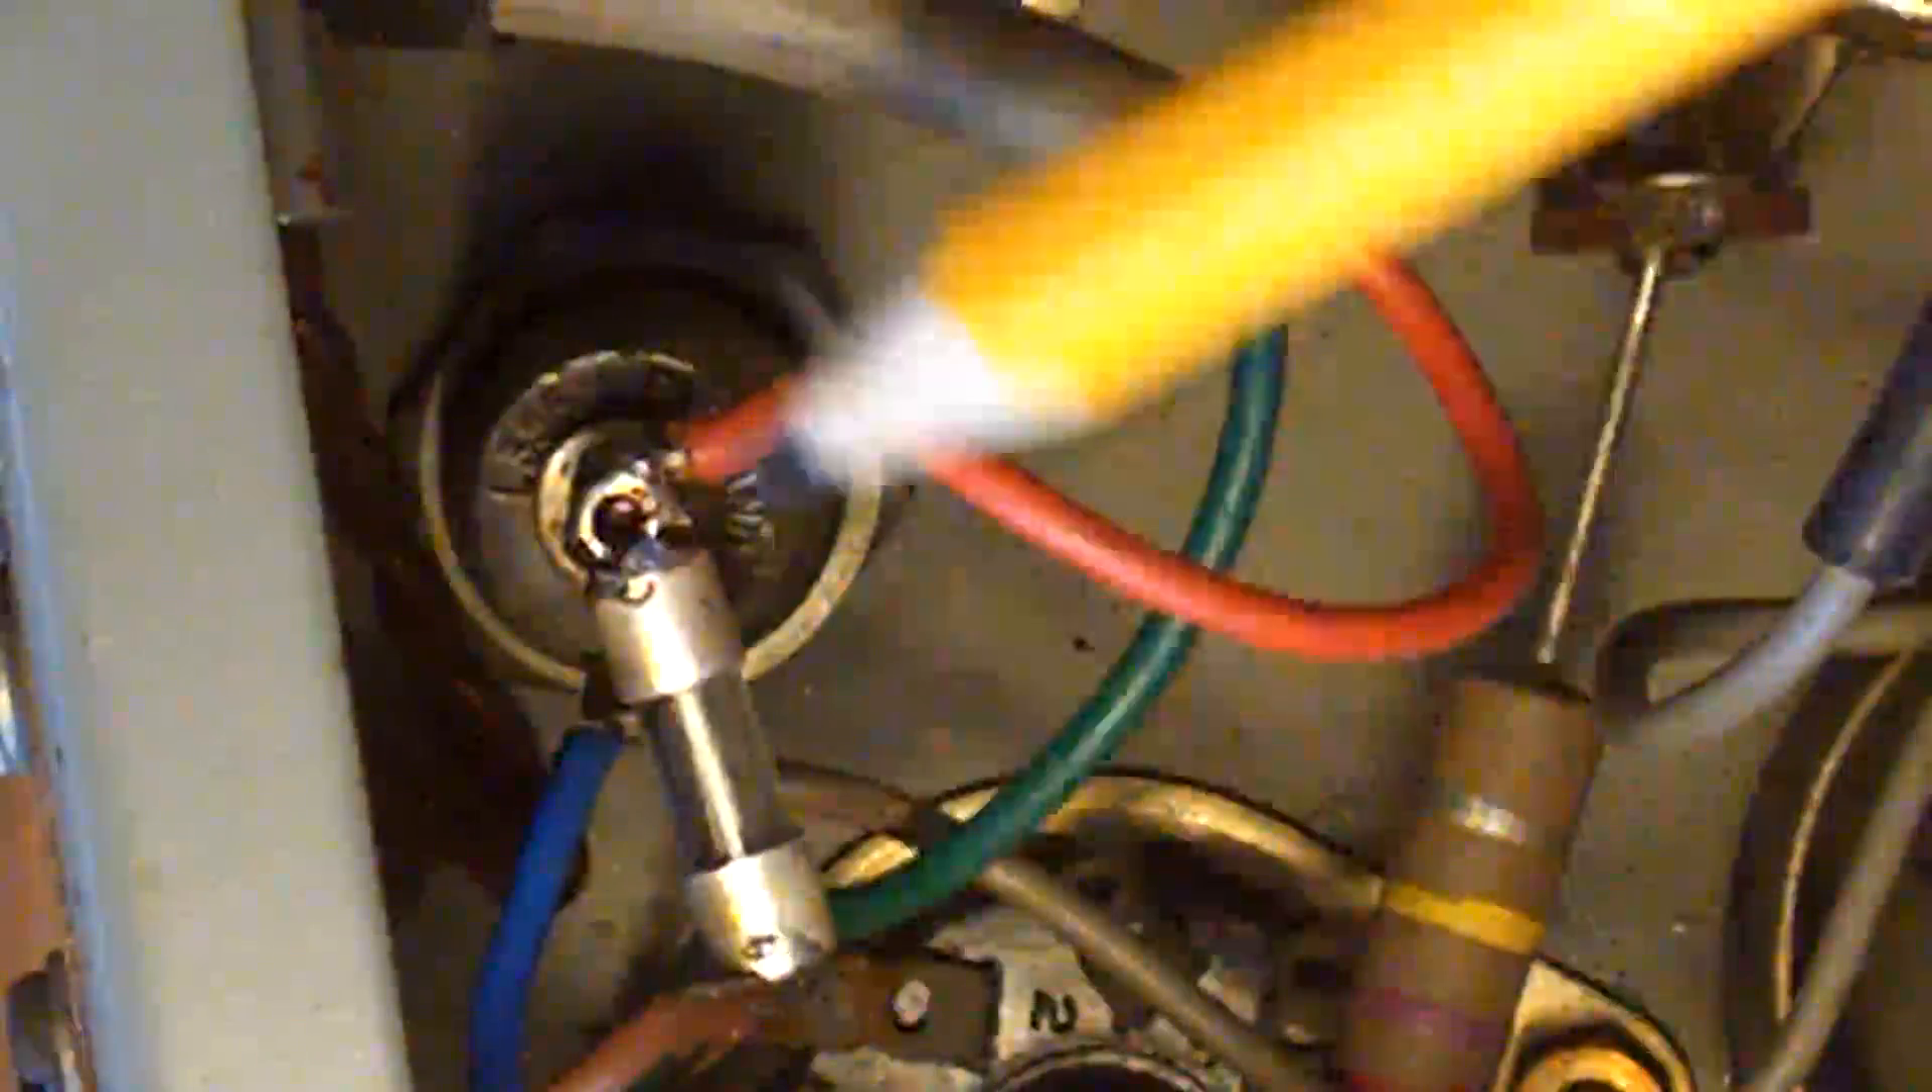So what I've done is I've actually soldered a little fuse onto the stud there, and then I've got a wire coming off the other end of the fuse.